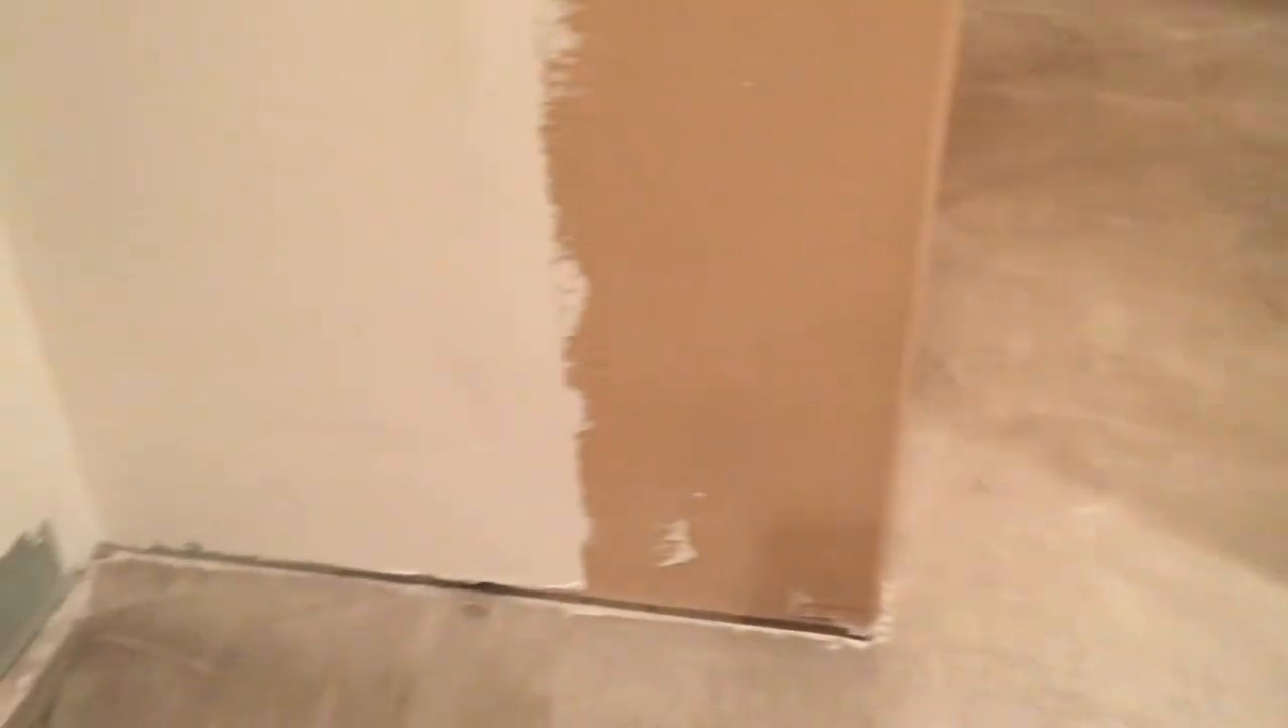If you notice, none of the baseboards are in.